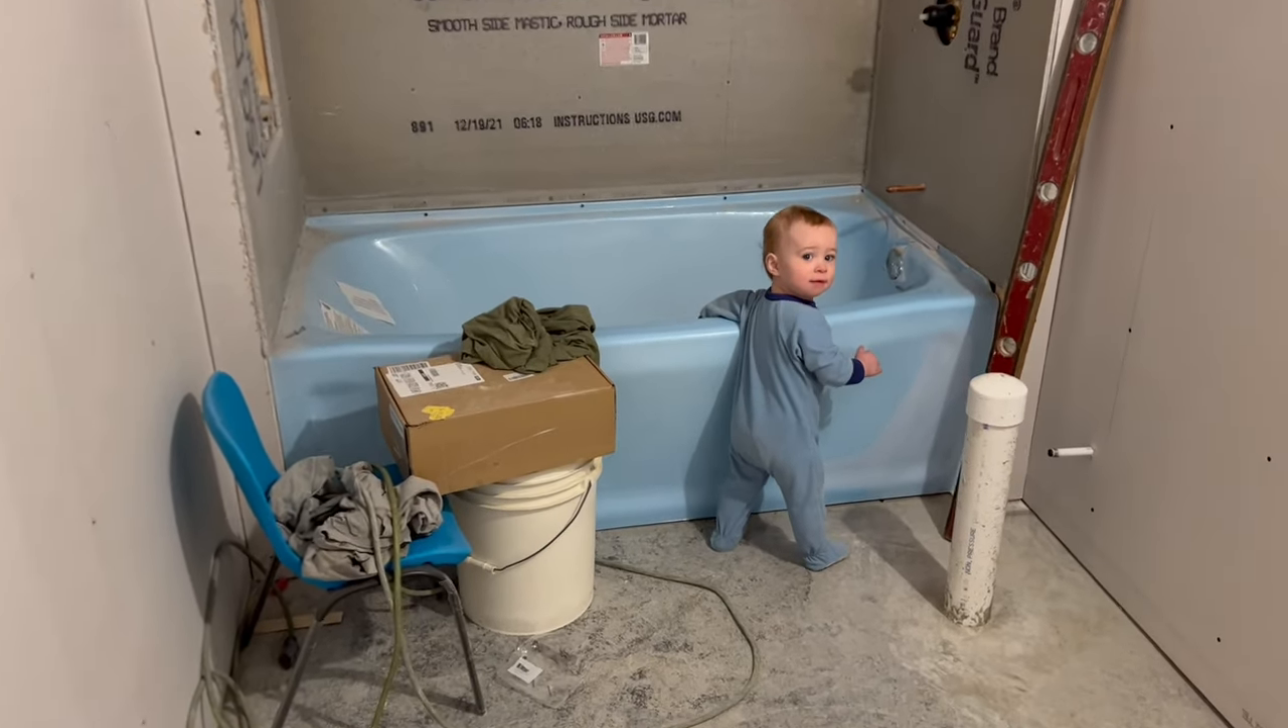Here in the bathroom, you can see where he started putting up the concrete board so we can tile the shower.